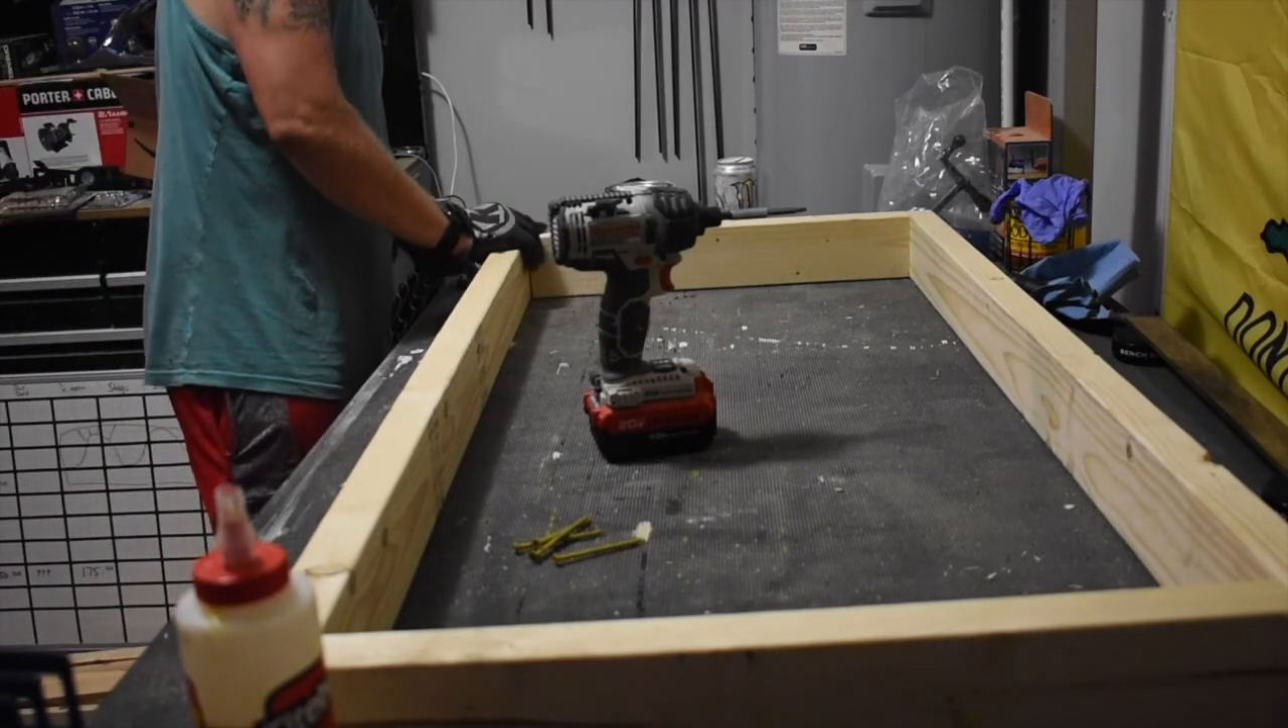So here as you can see I'm already starting to frame out the cornhole boards and start the assembly process.